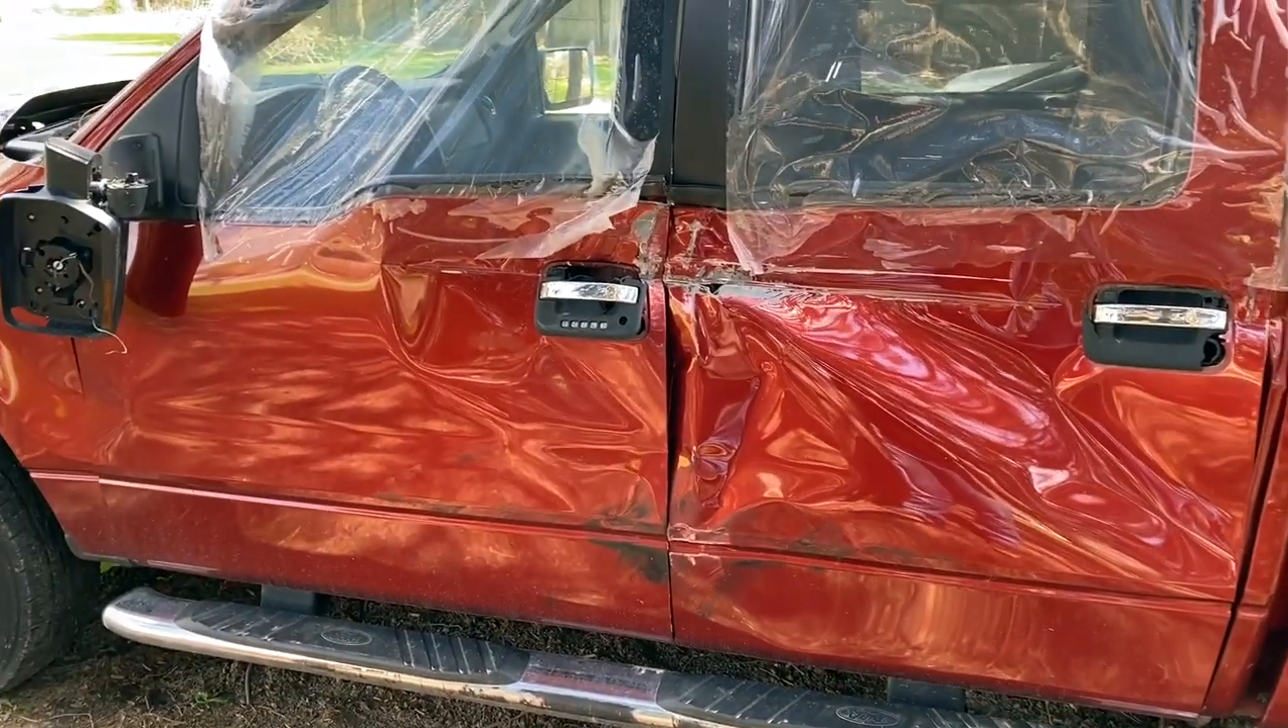I expect that there's at least some damage as you can see these doors don't line up properly and then of course it's smashed in there as well.